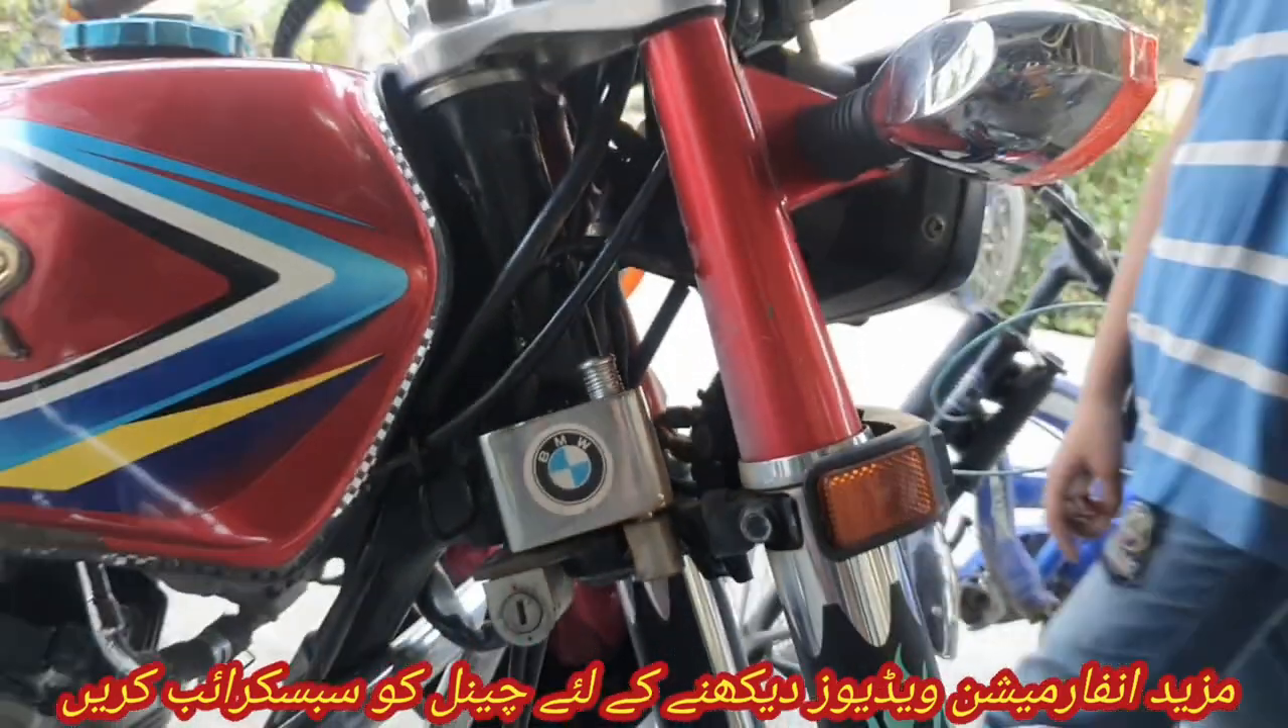اچھا دوستو یہ میں نے لاک فٹ کر دی ہے۔